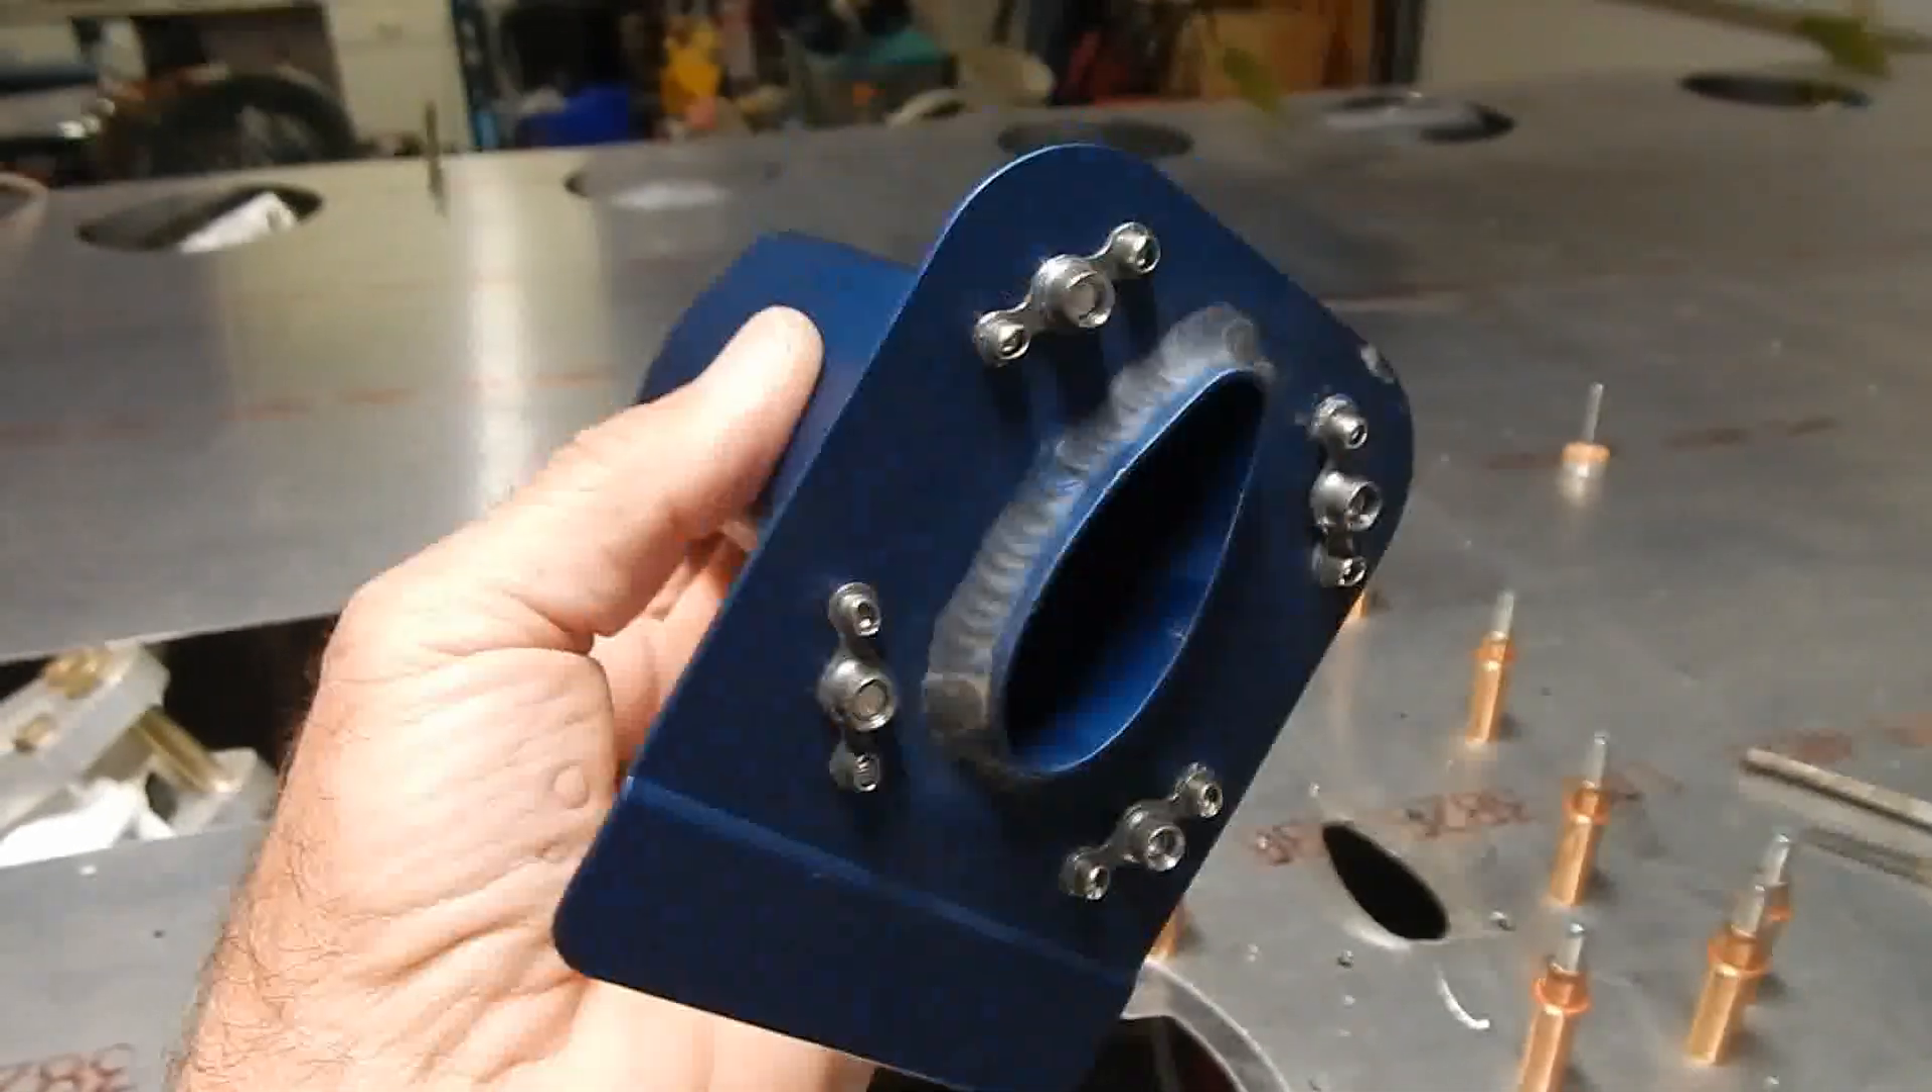I've got the, uh, stainless steel flush rivets in and the nut plates are riveted on, uh, to the base of this mast.